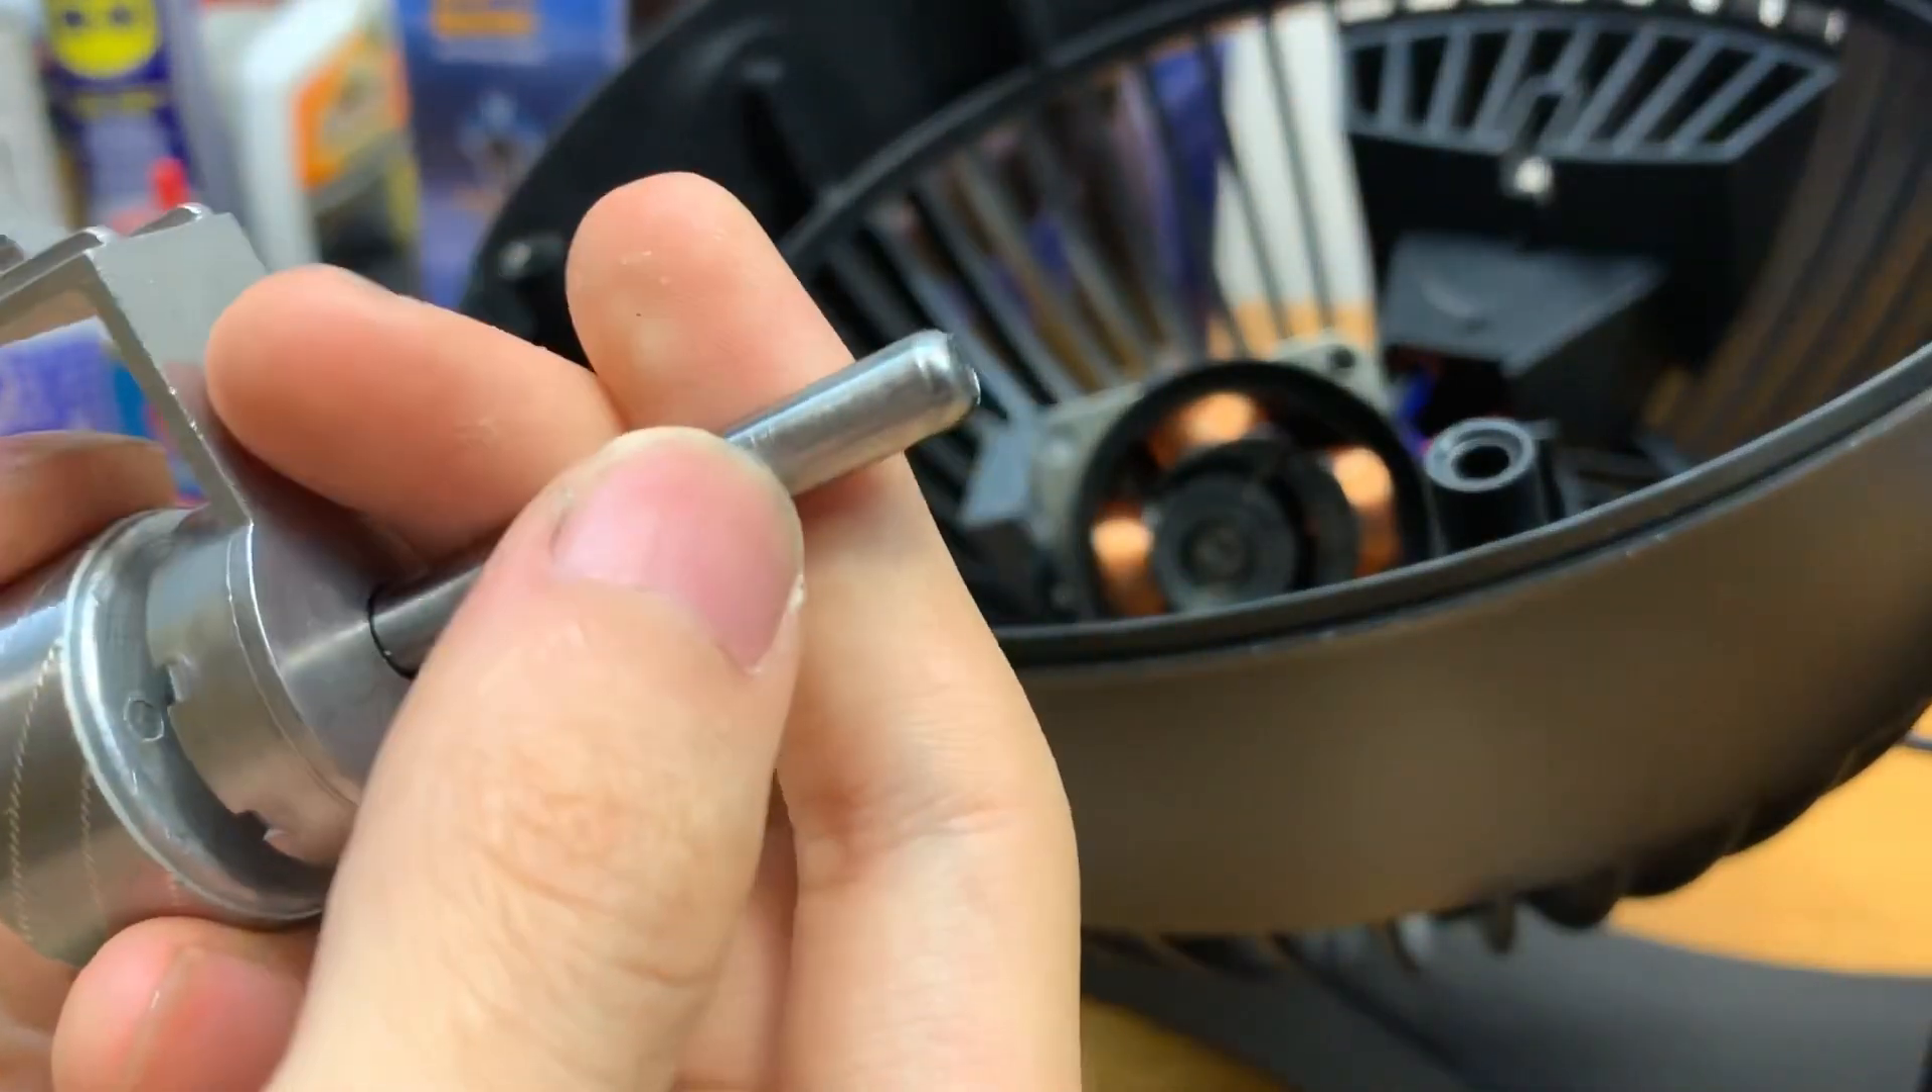So here we have the rotor and the front bearing assembly pulled out of the stator.